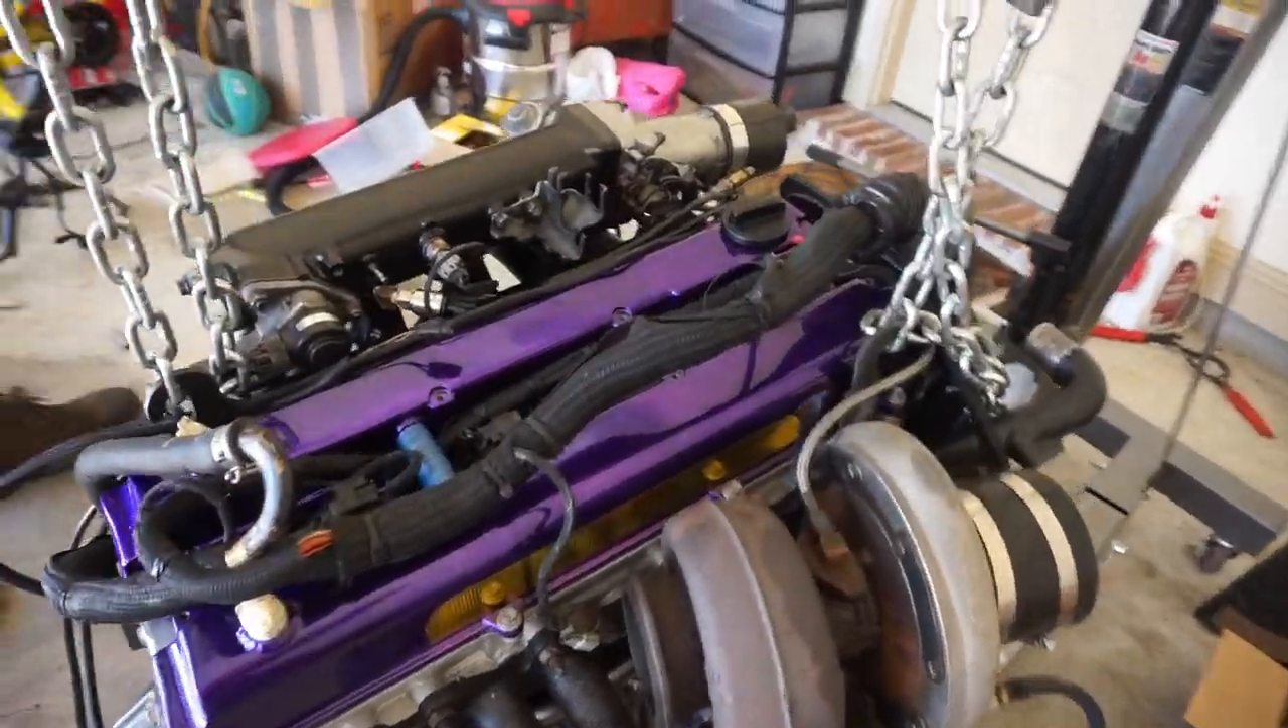We finally got the harness on the motor.